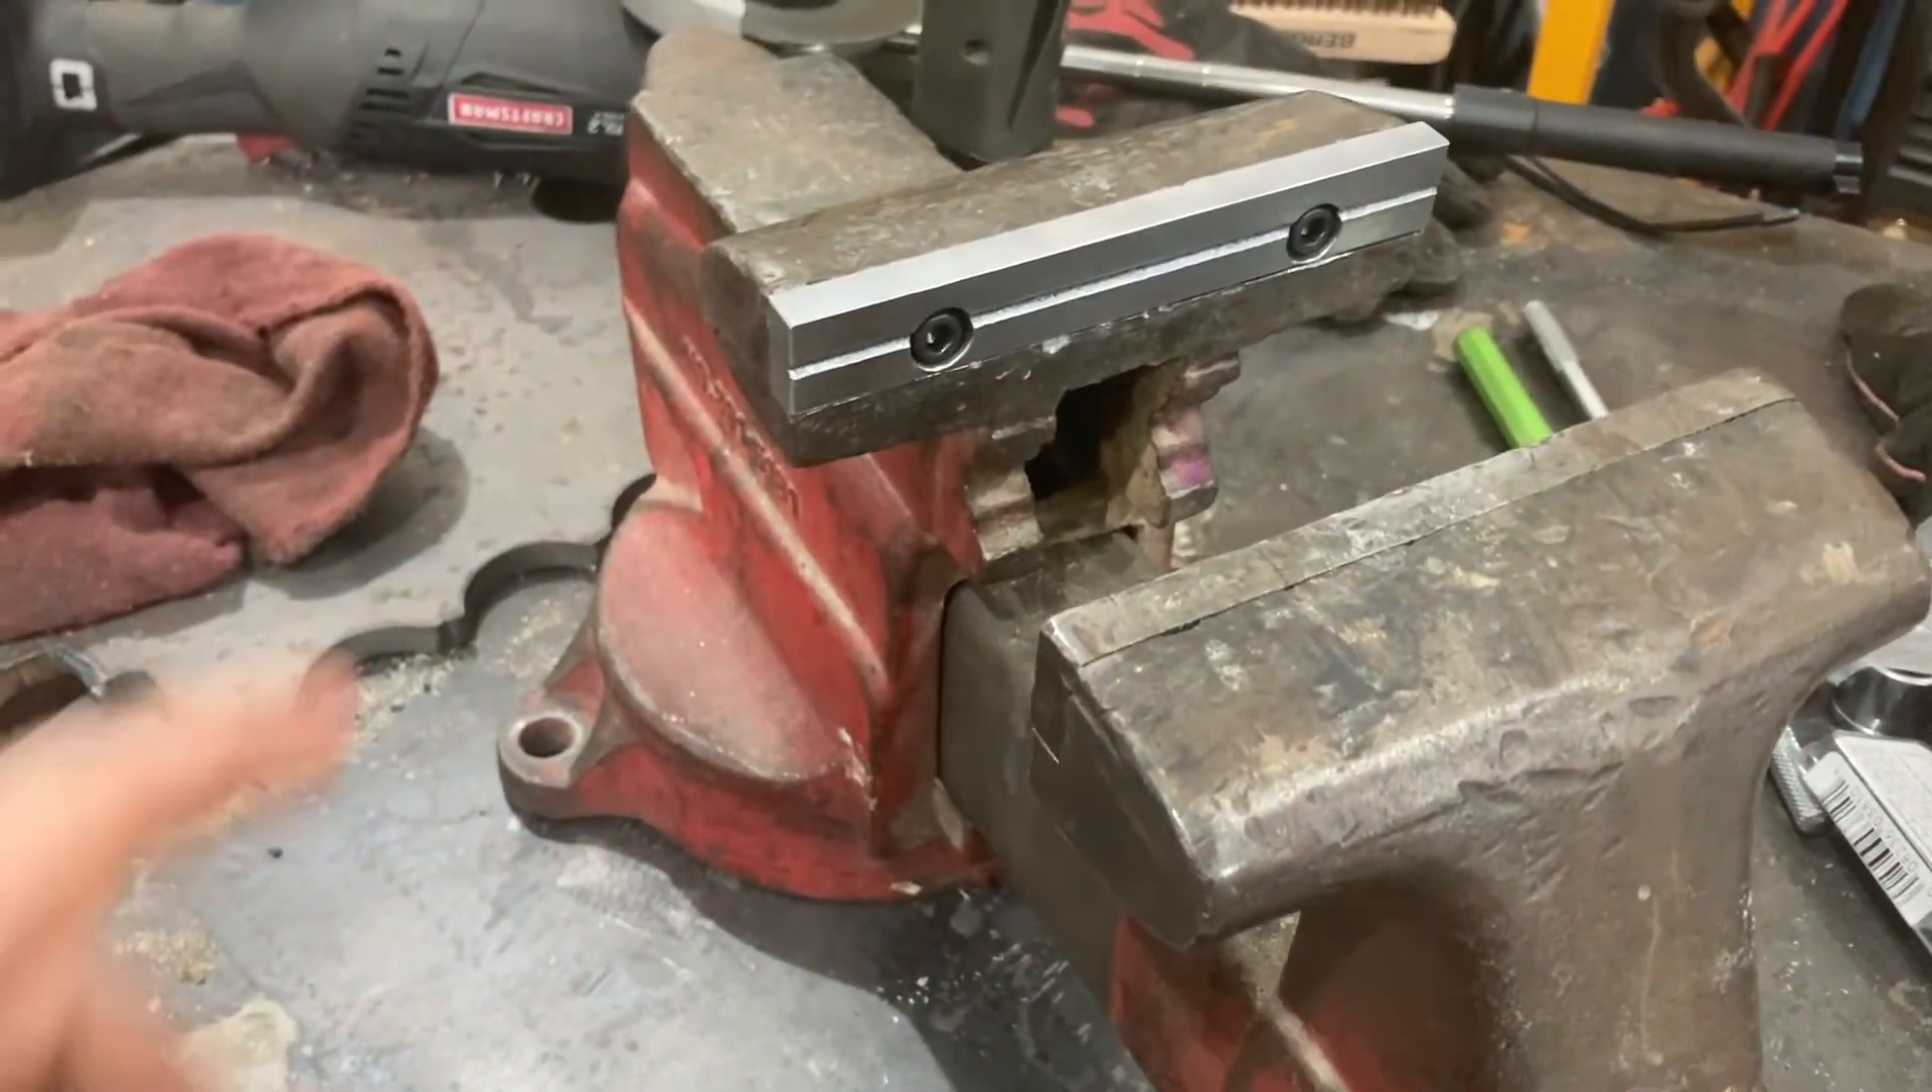Okay, so this vise is now put back together again and the new jaw piece is on.